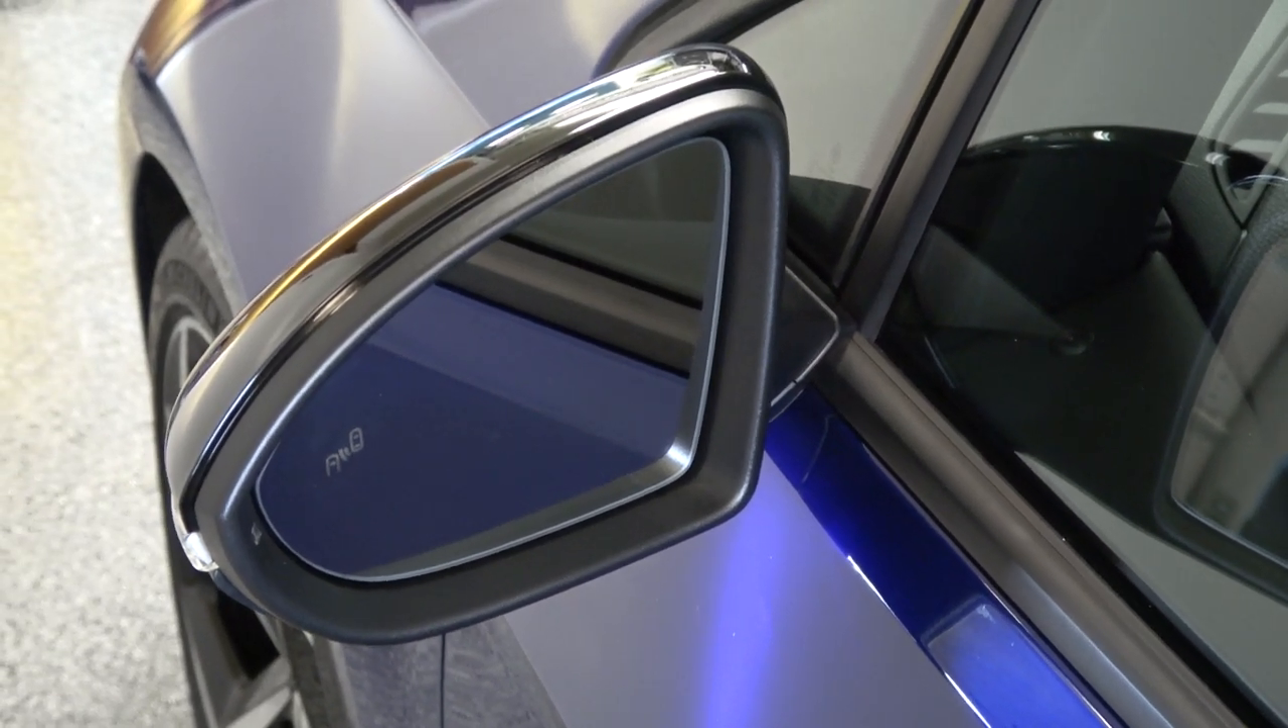Okay, so there's our final installed mirror.